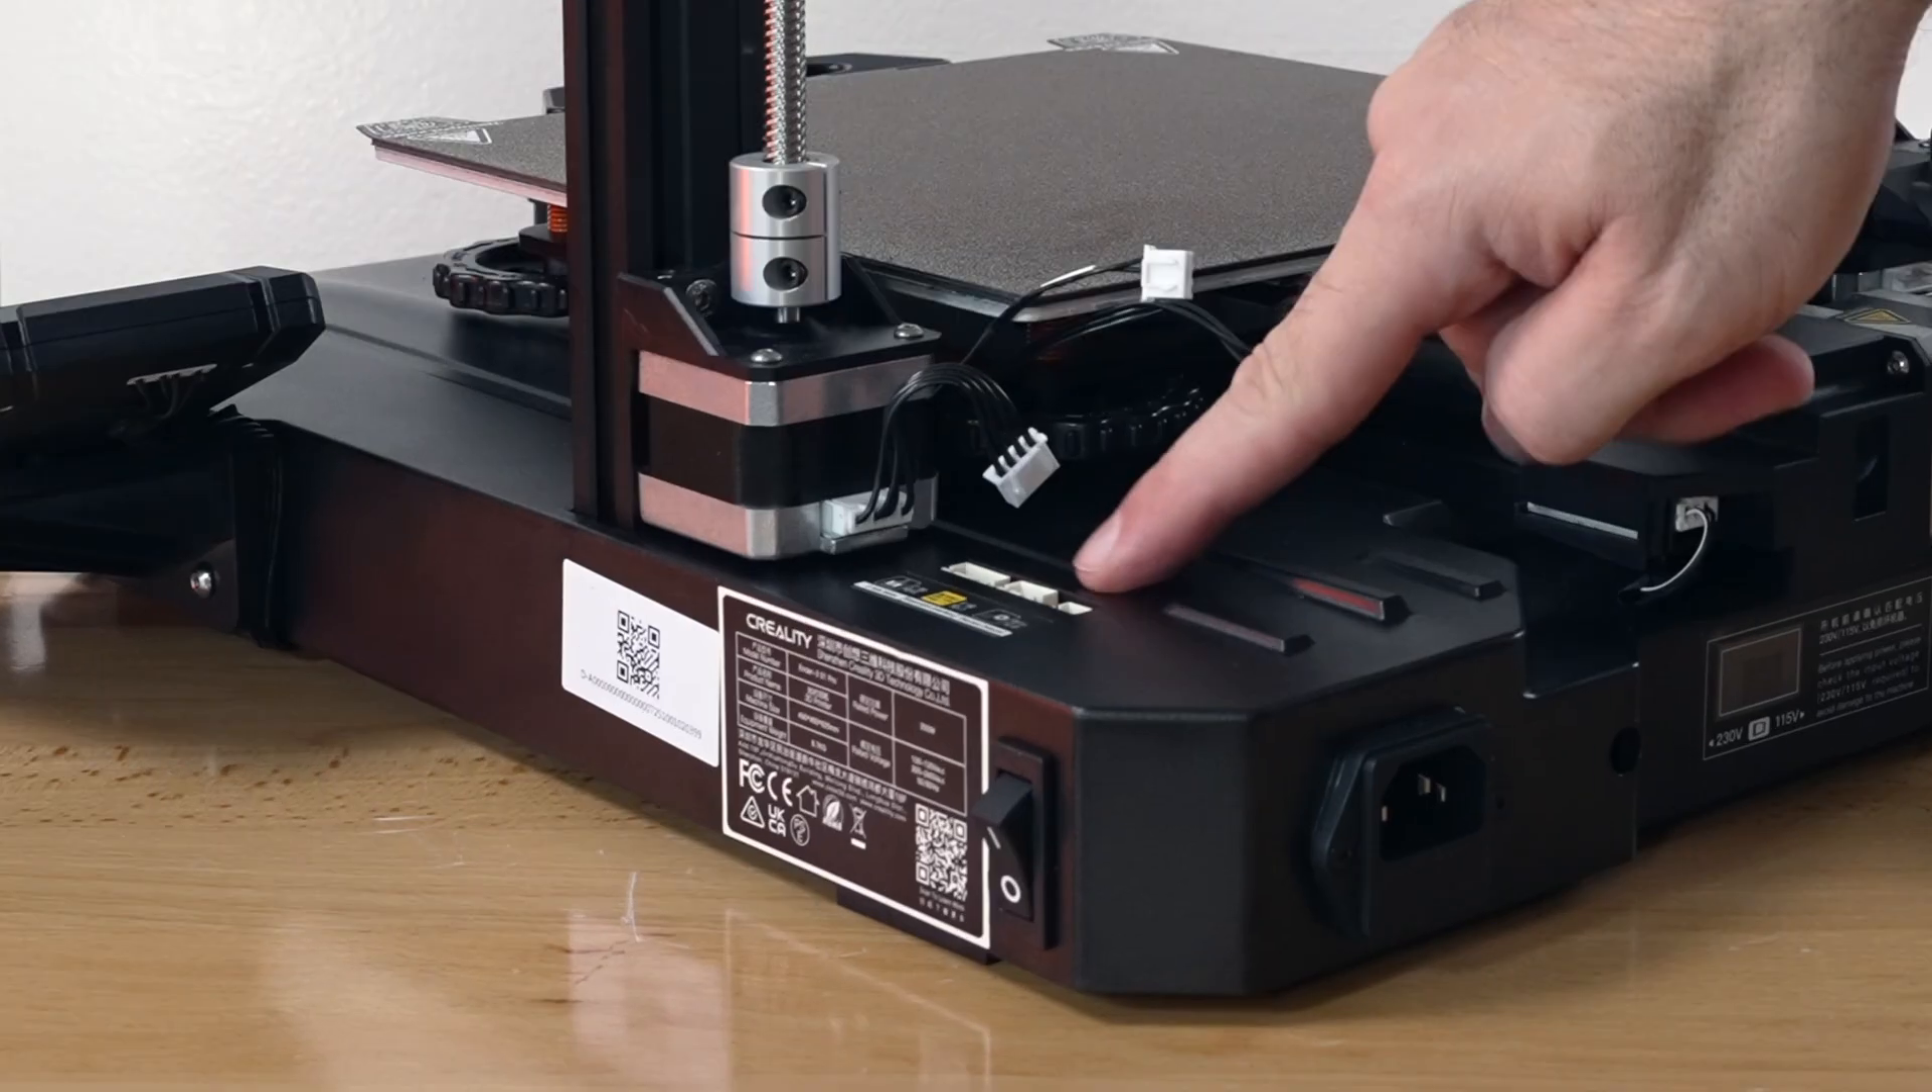So so if we come down we can see that we got a few wires here that we need to plug in.